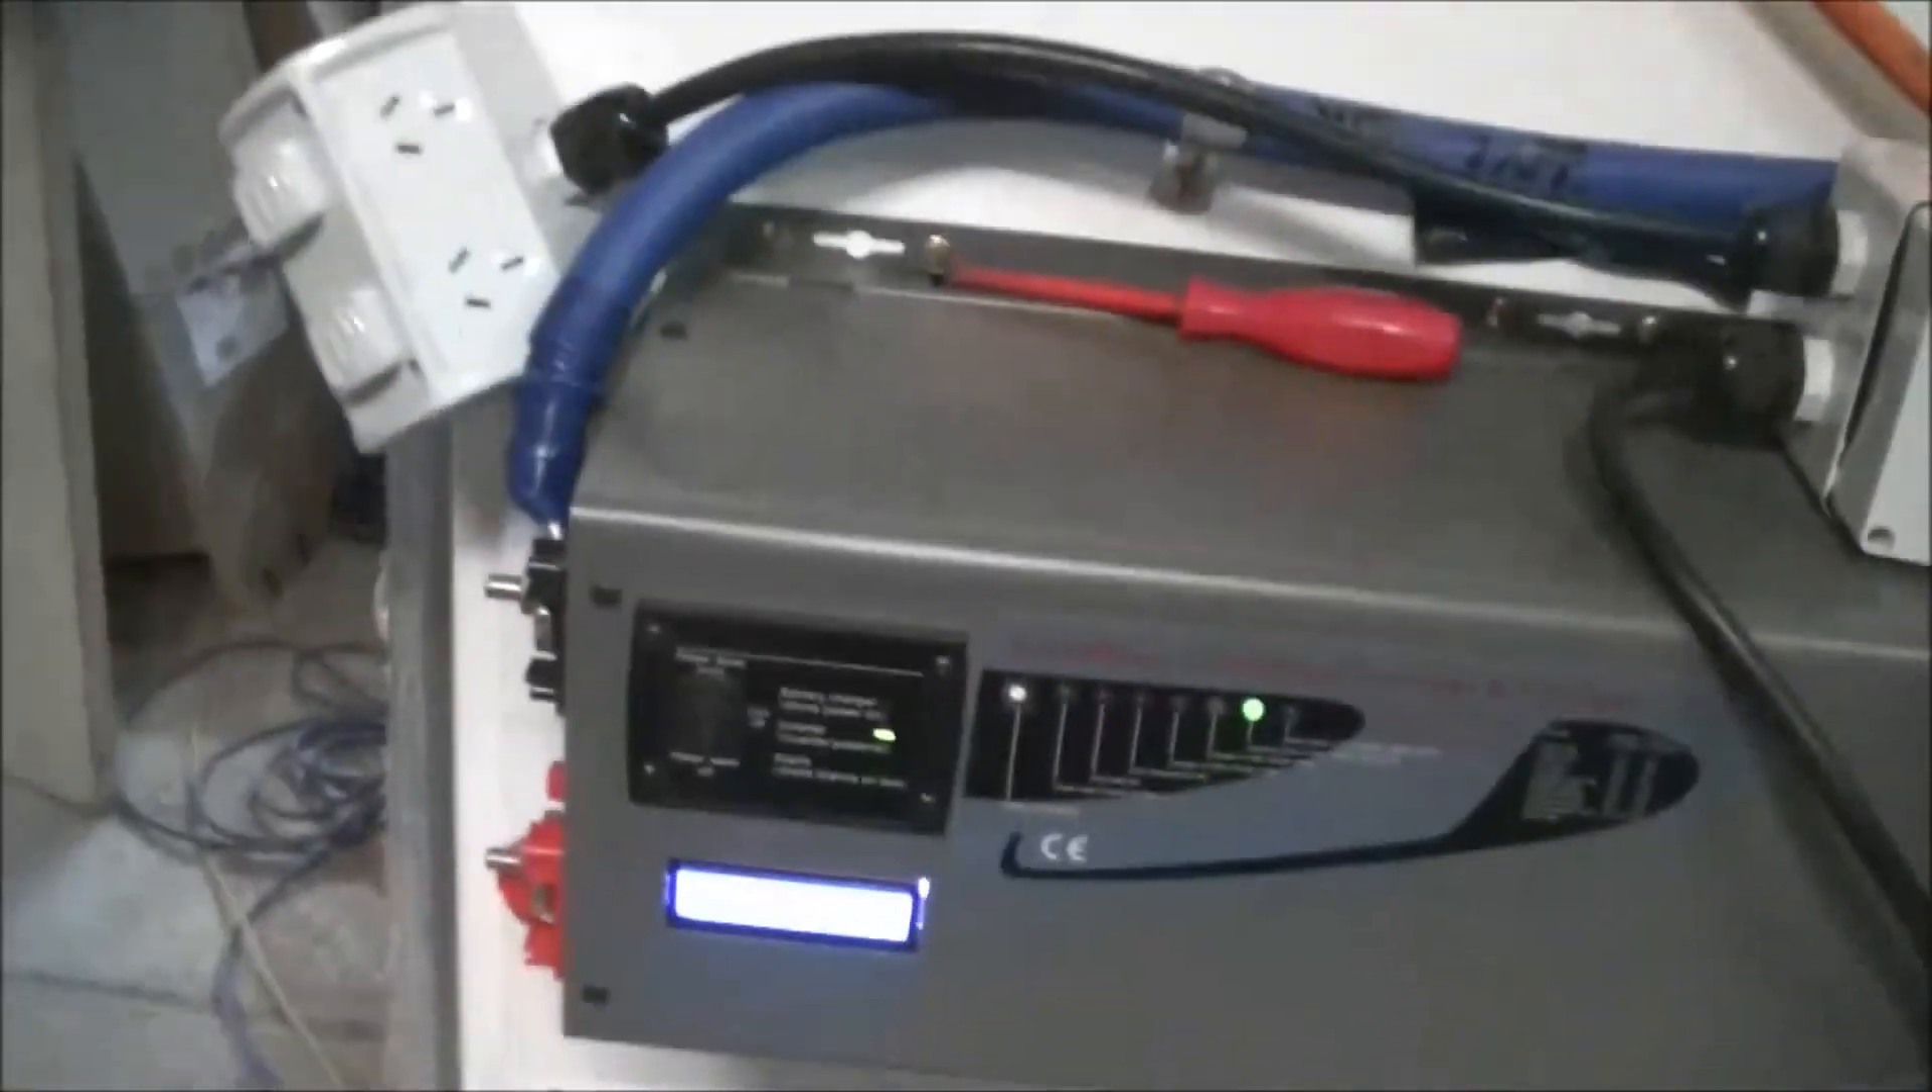Yeah YouTube, we've got one inverter on the board connected up with the nice fat cable.